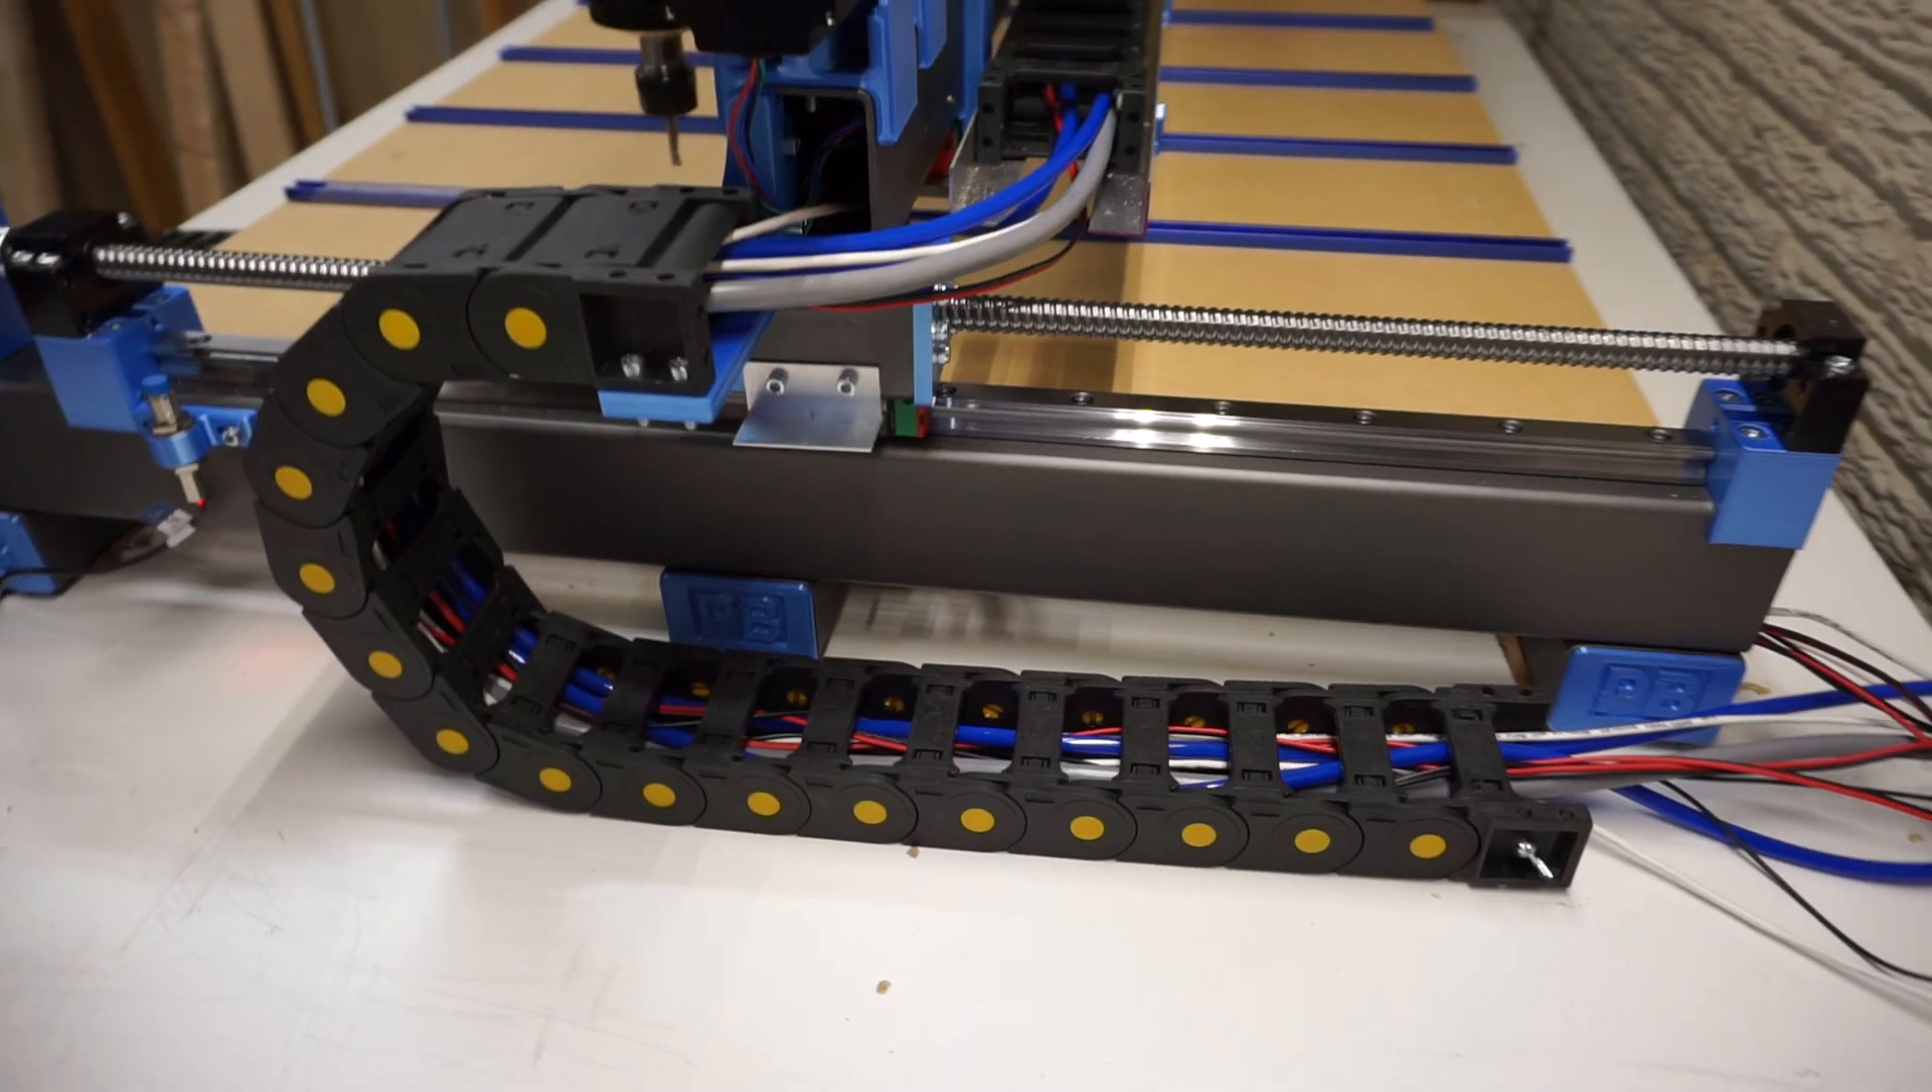But and then I haven't mounted my Y cable chain yet. That's just kind of hanging out for now.